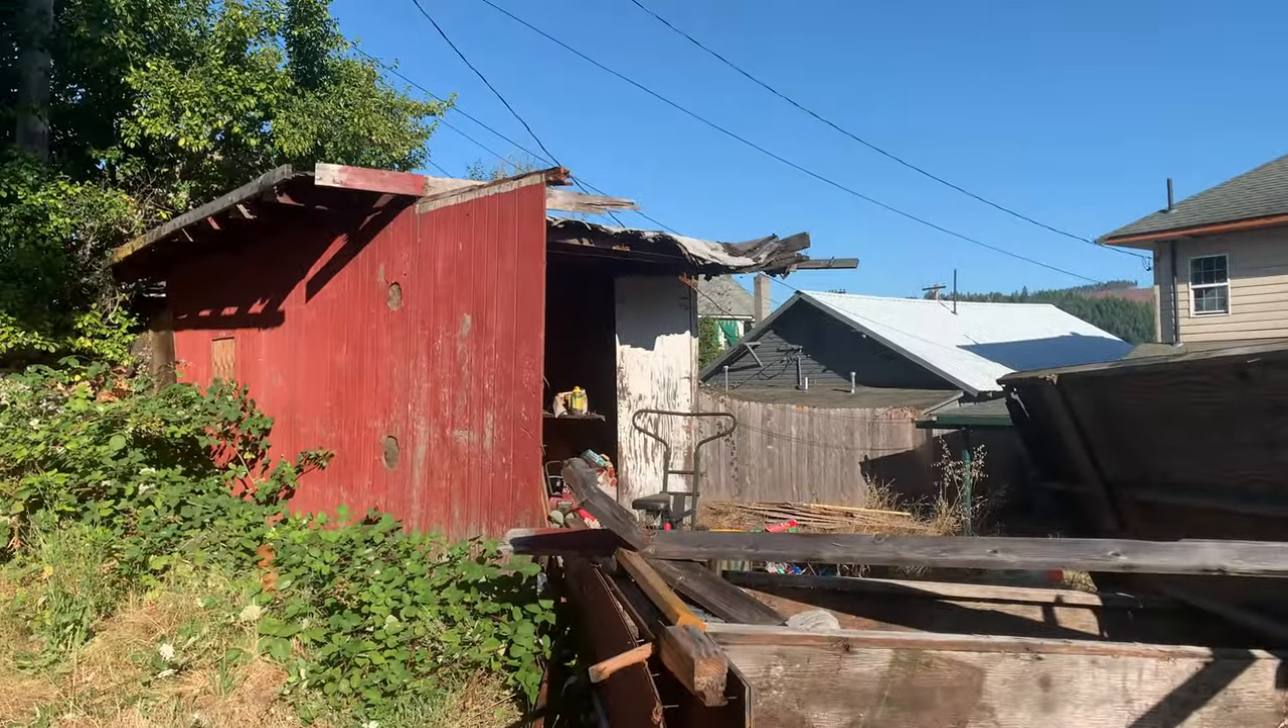So now we just got like half of a shed missing.